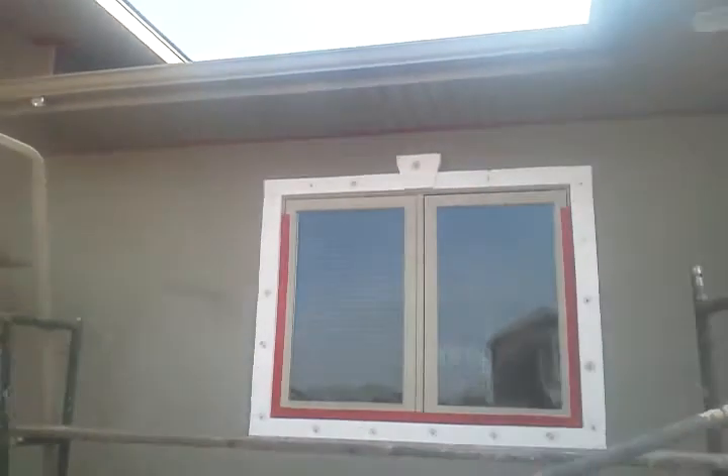As you can see there, they've got the windows replaced.